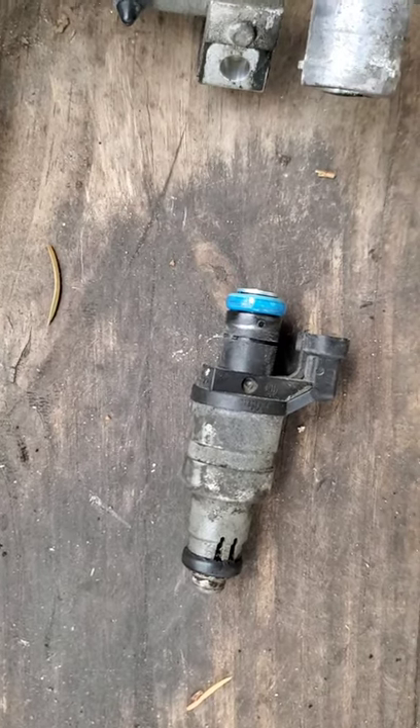So i got one injector out.